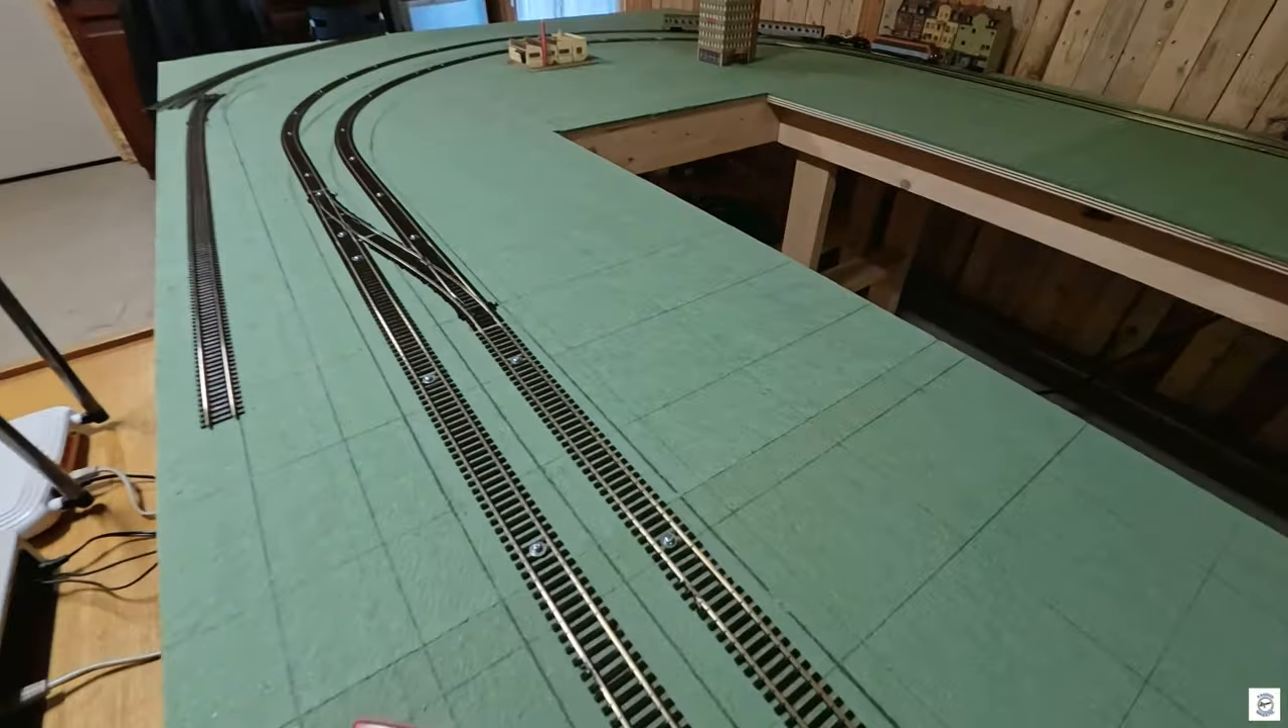J'ai fini d'installer ces deux voies.